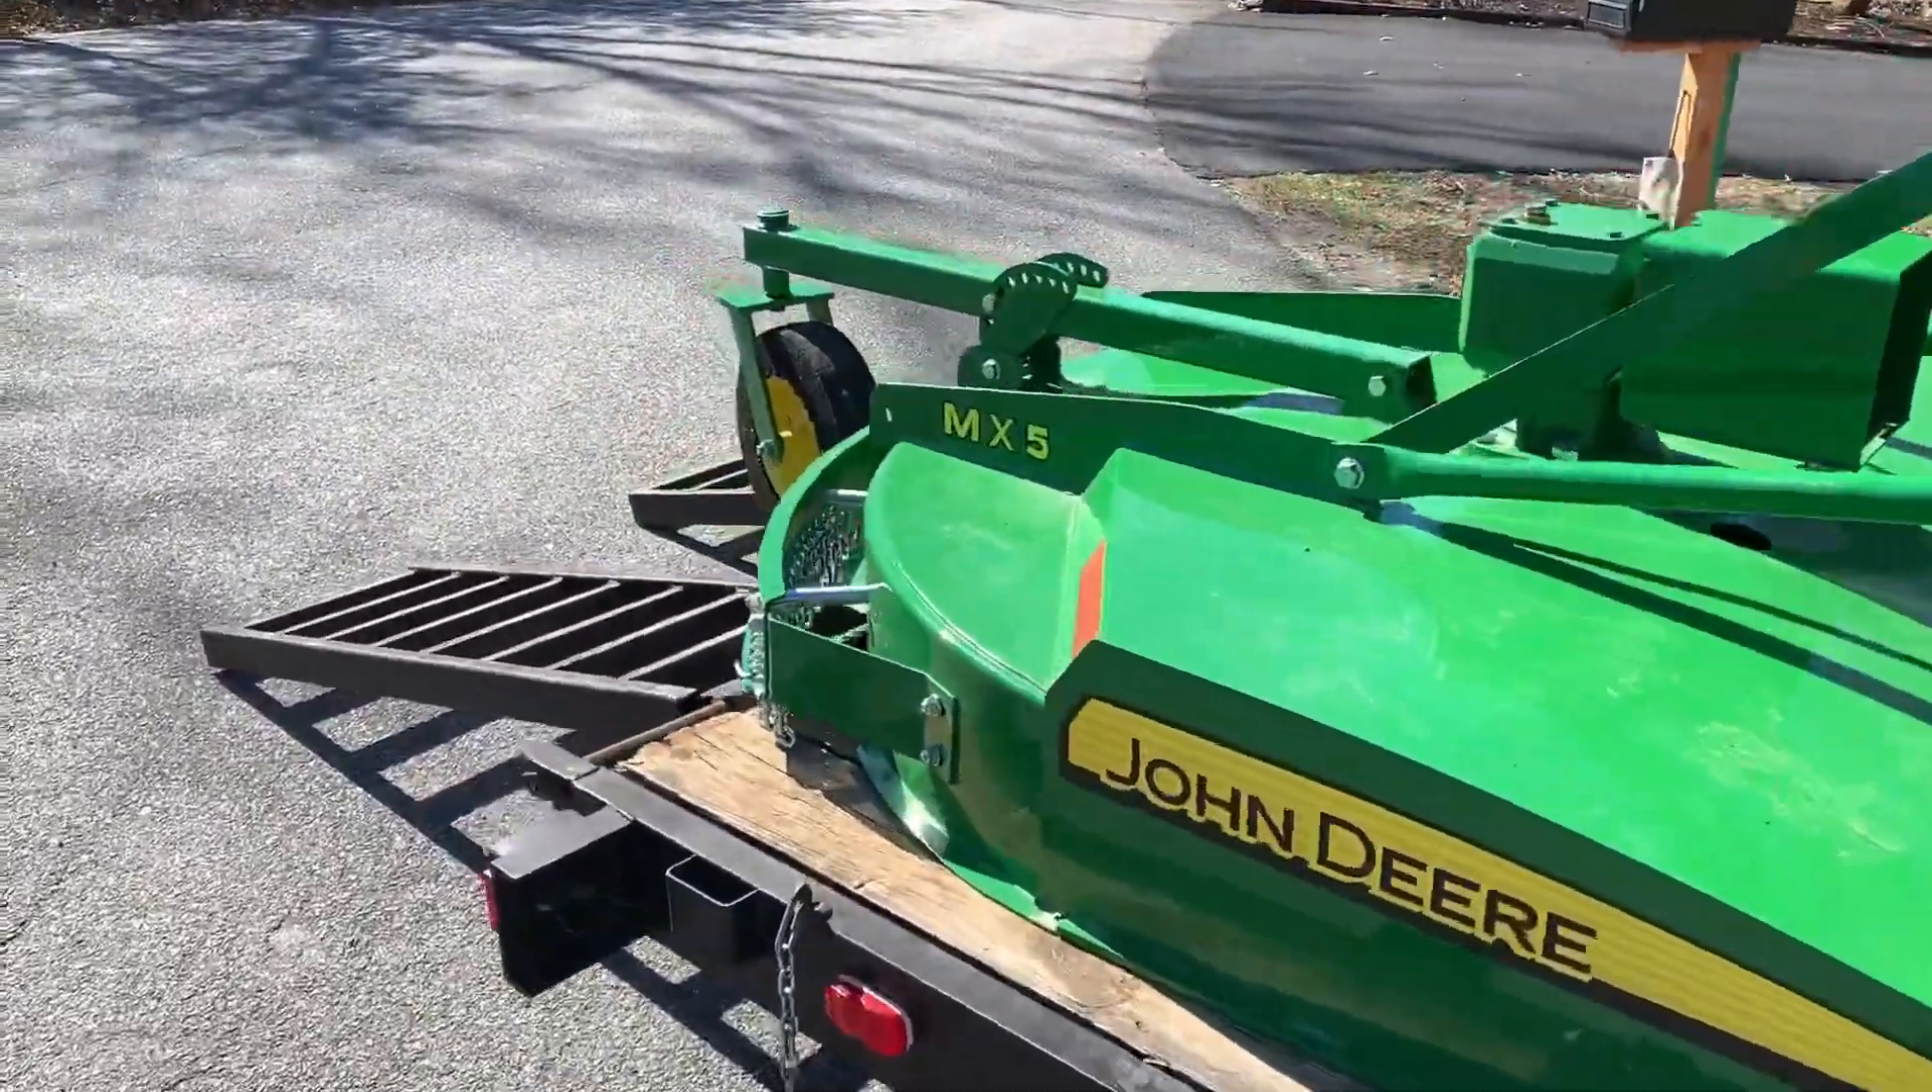Unfortunately with the new bush hog it hangs over too far and i can't close the ramps.